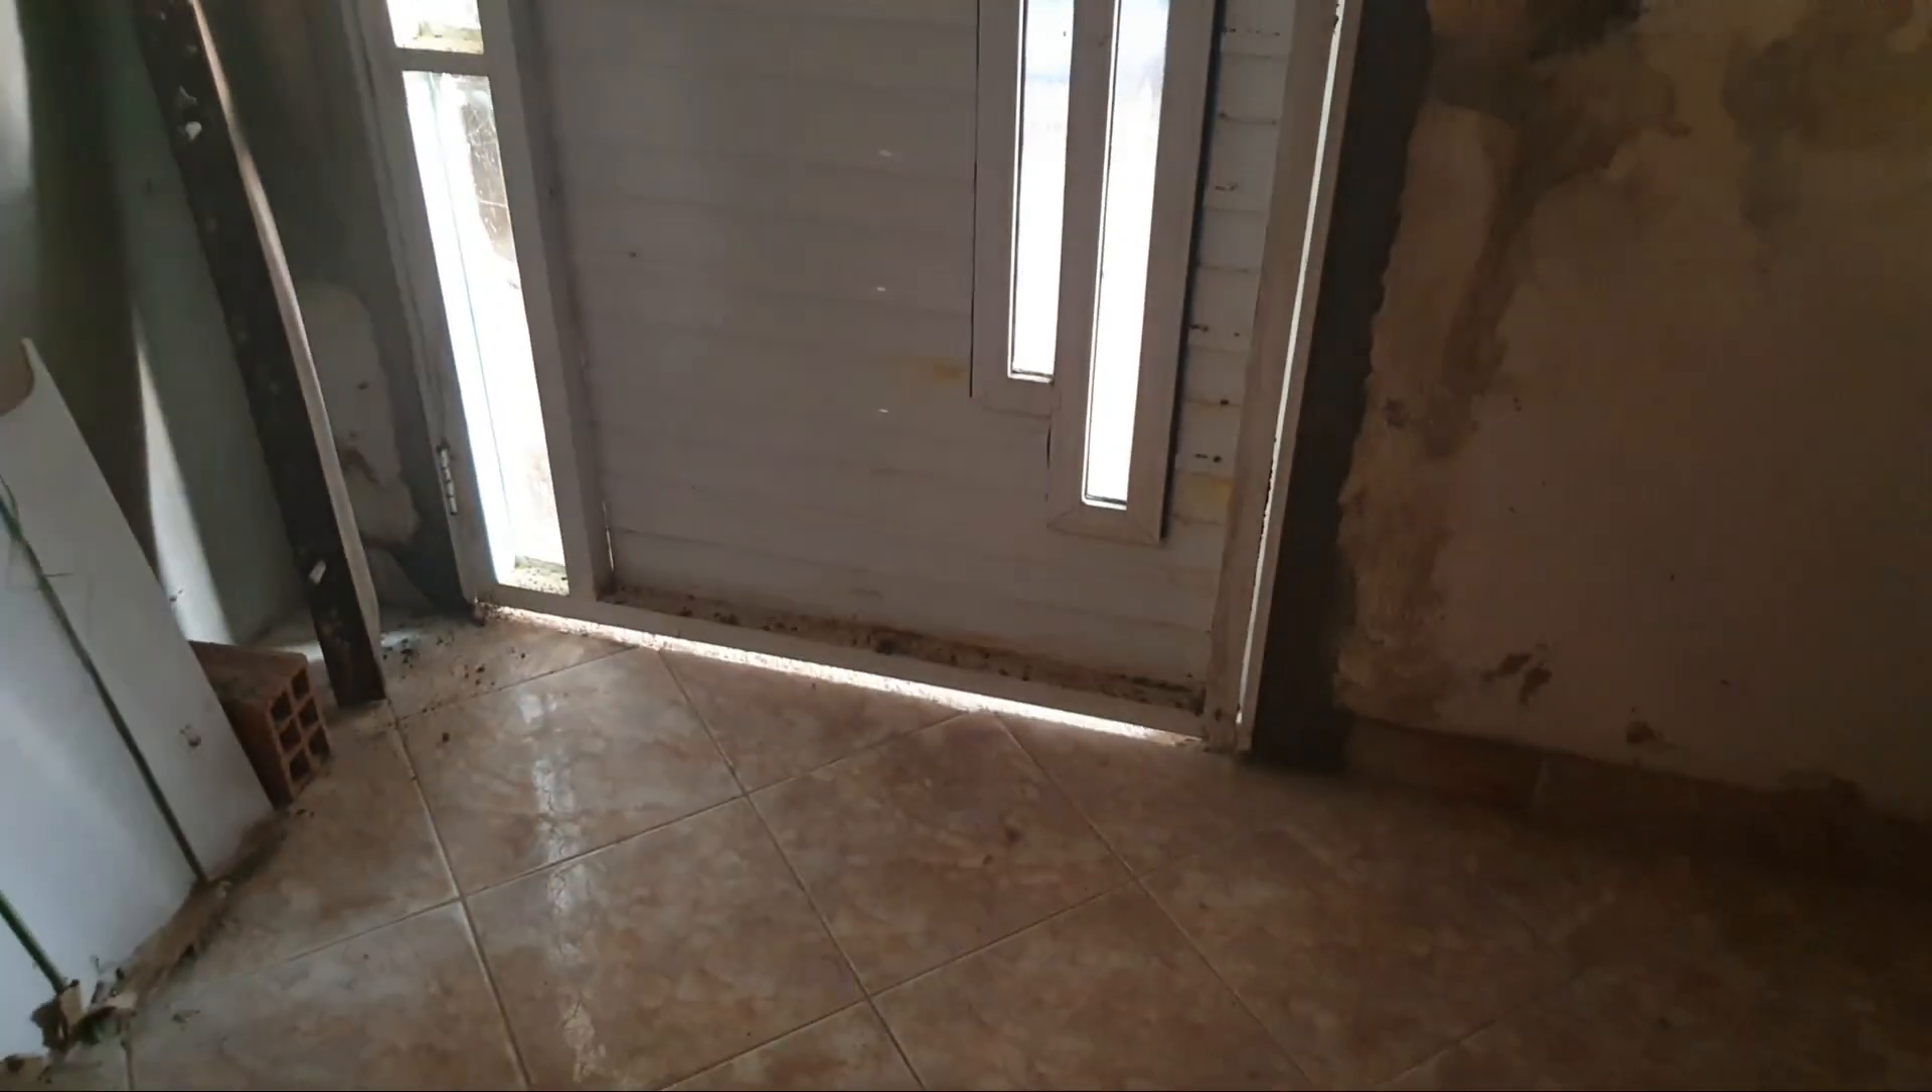Olha aí porta no lugar tudo ok né graças a deus mais uma etapa concluída aí a instalação da porta.